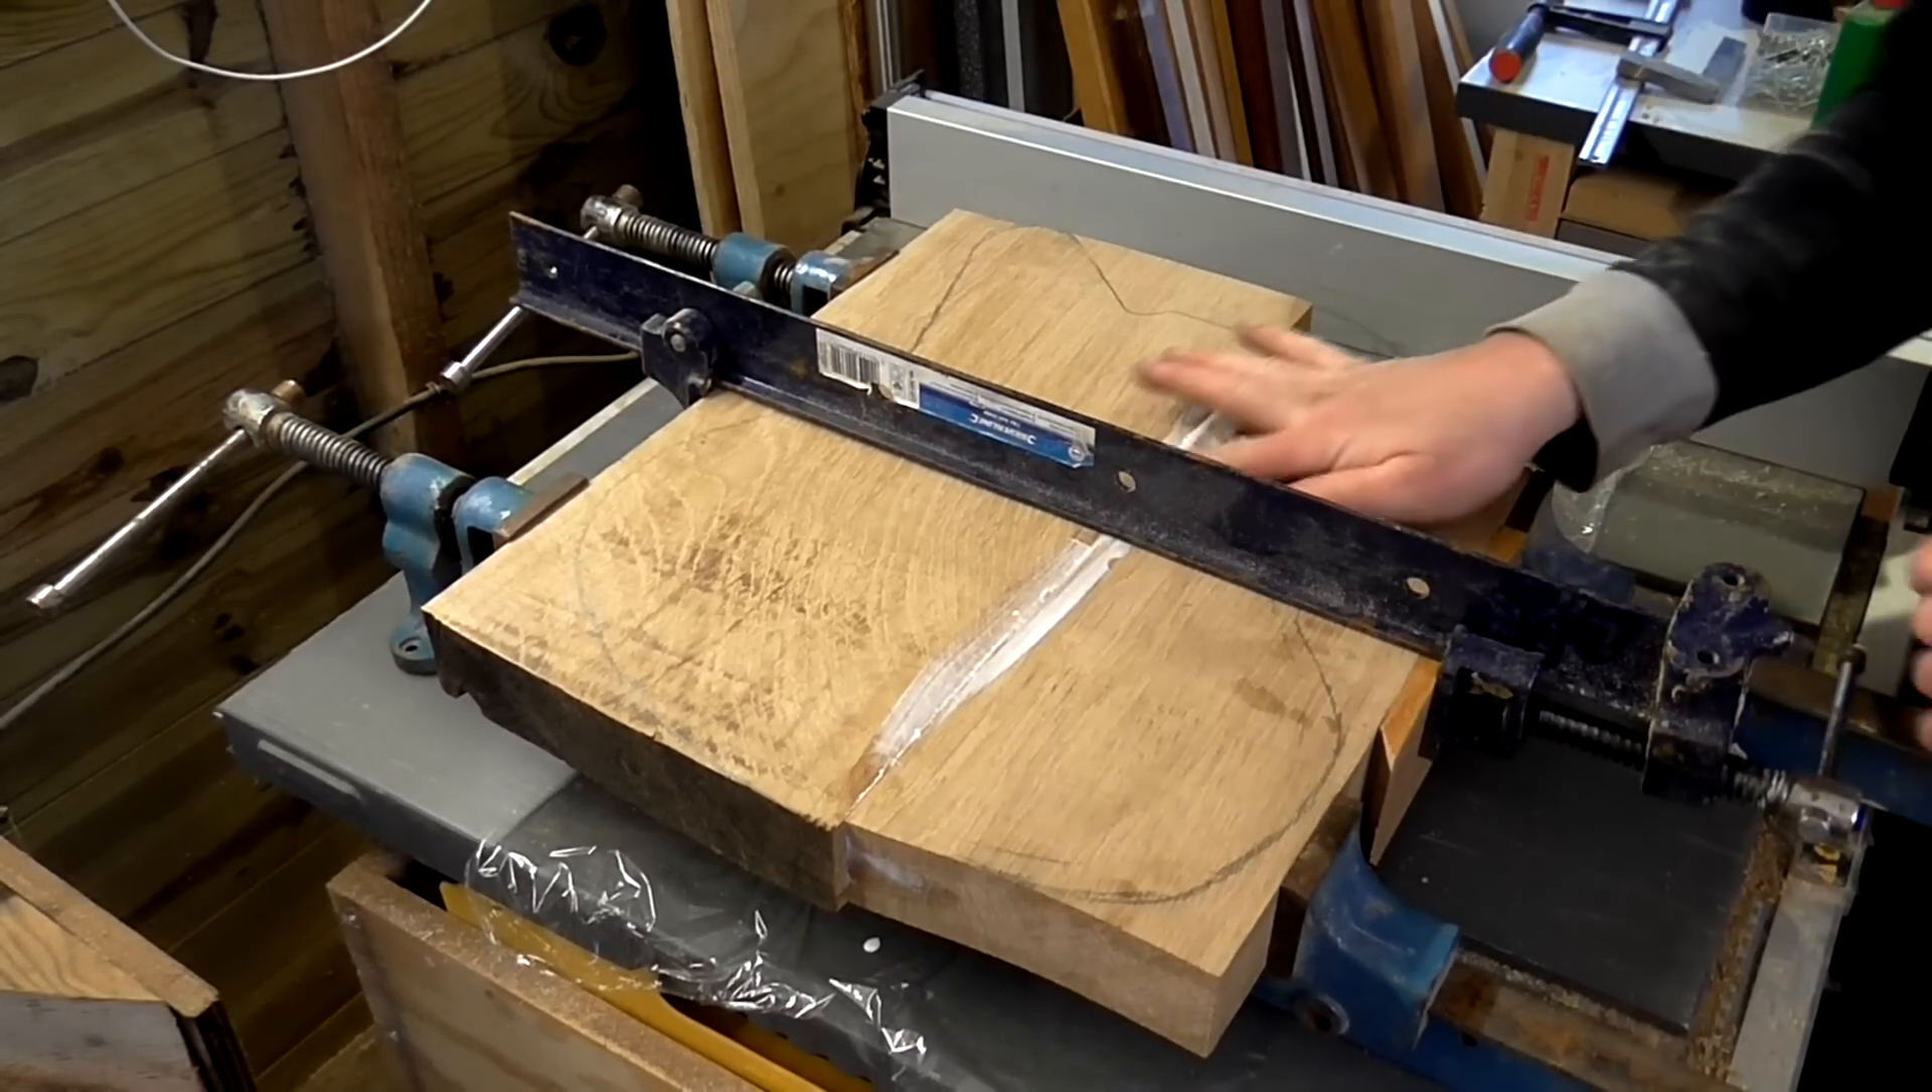I used two bar clamps and then added a third to the top in the centre.